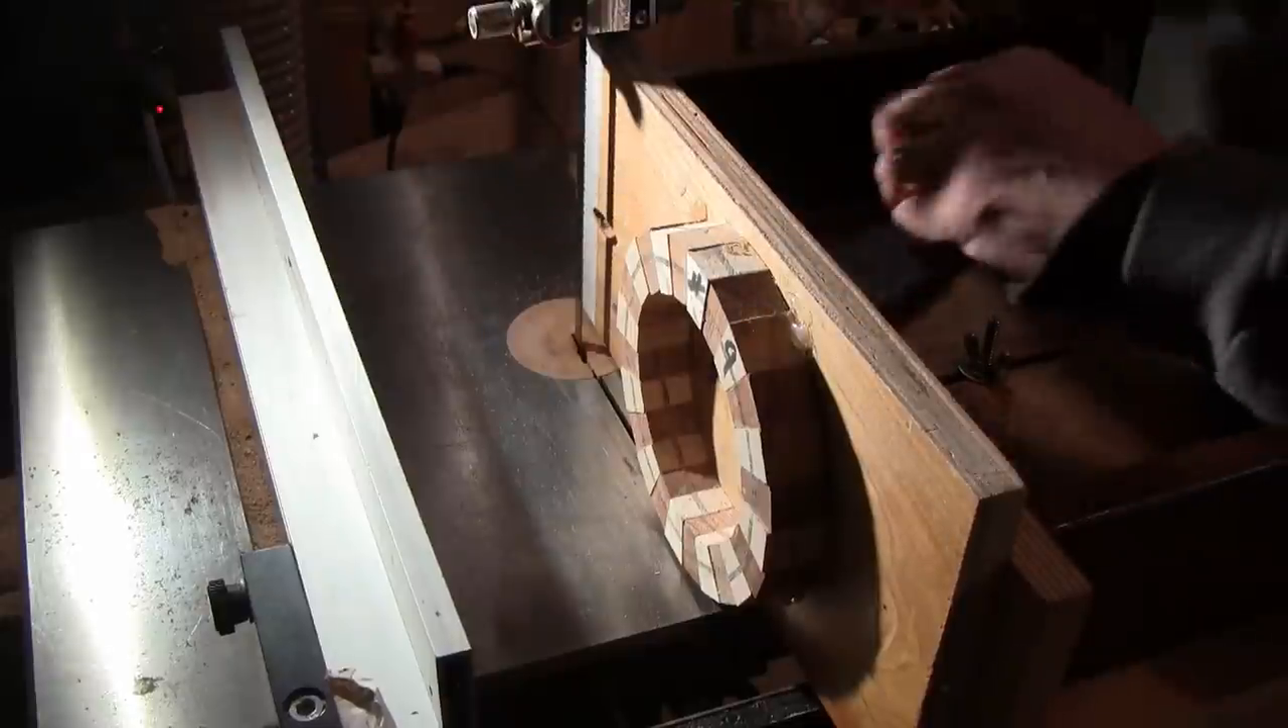I have this ring hot glued onto my band saw cutting fixture.